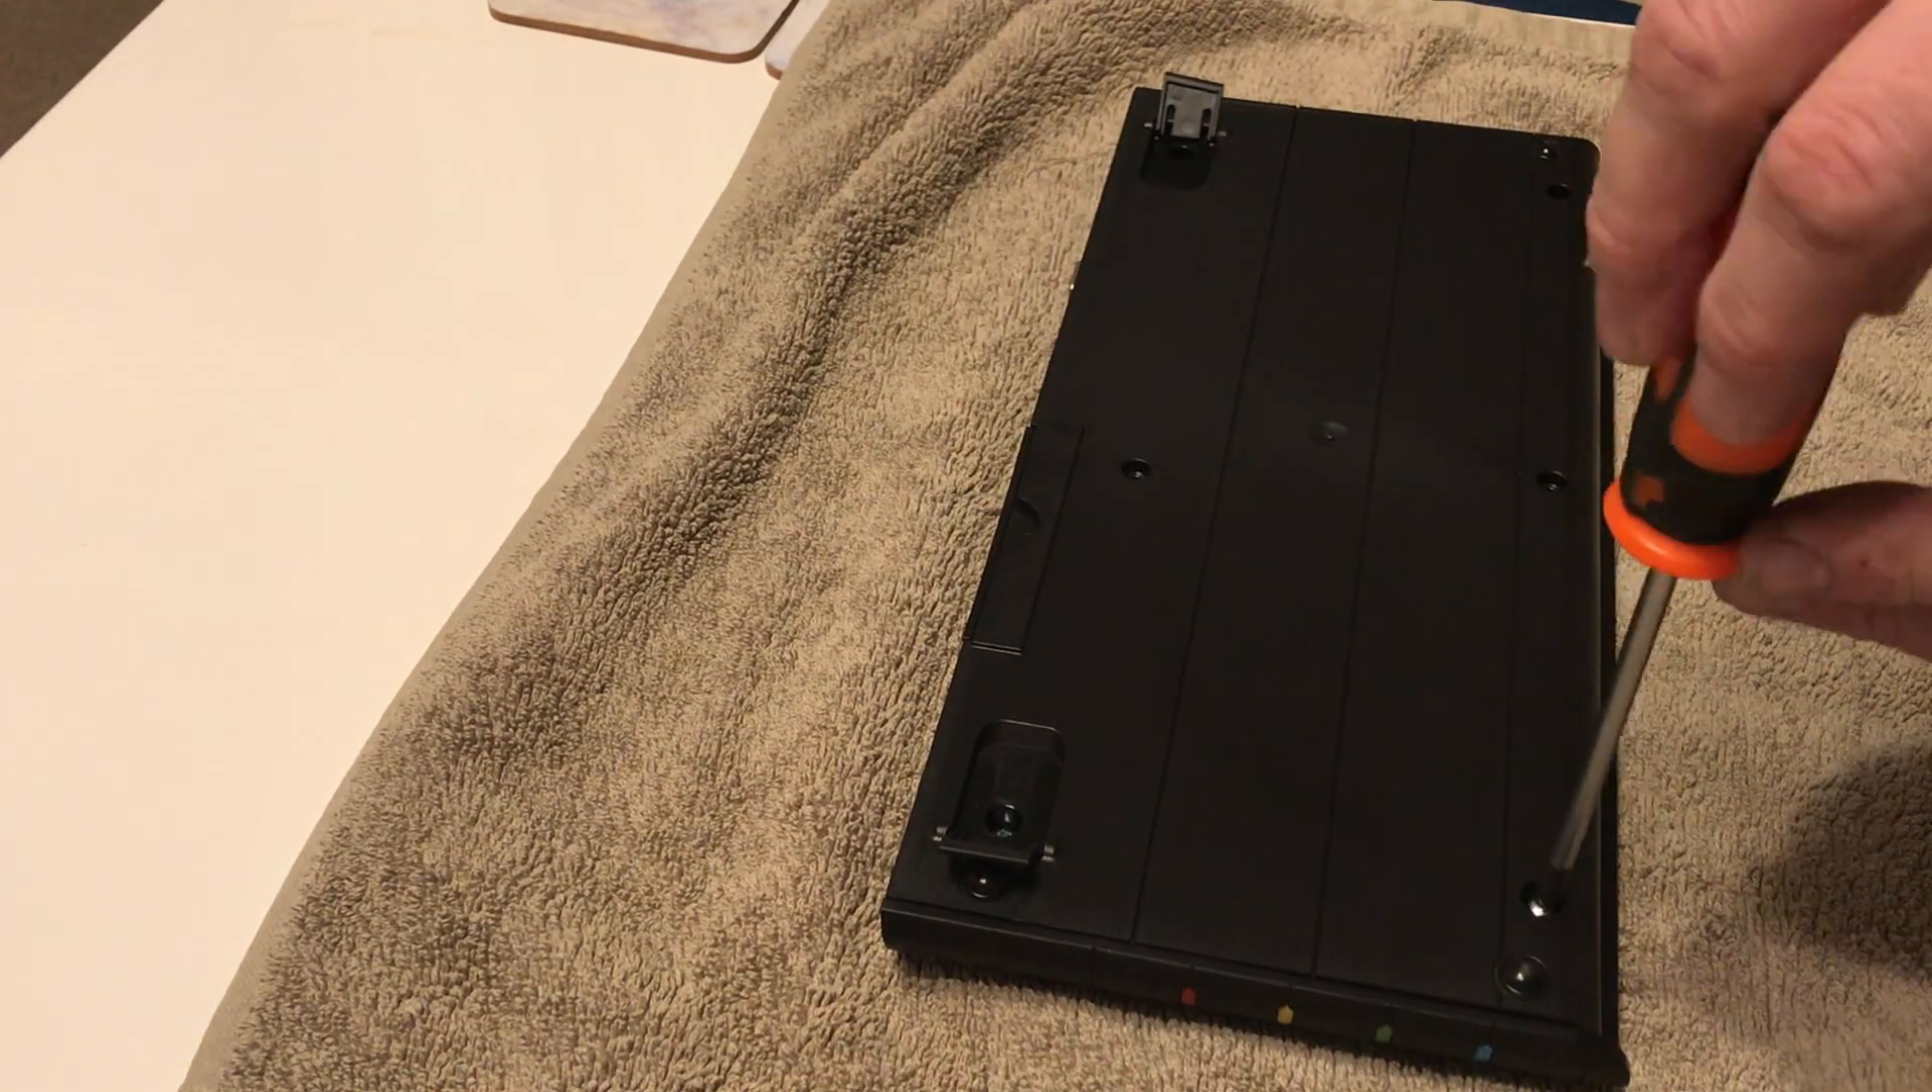We've got the case rebuilt now we're just popping the screws back in.